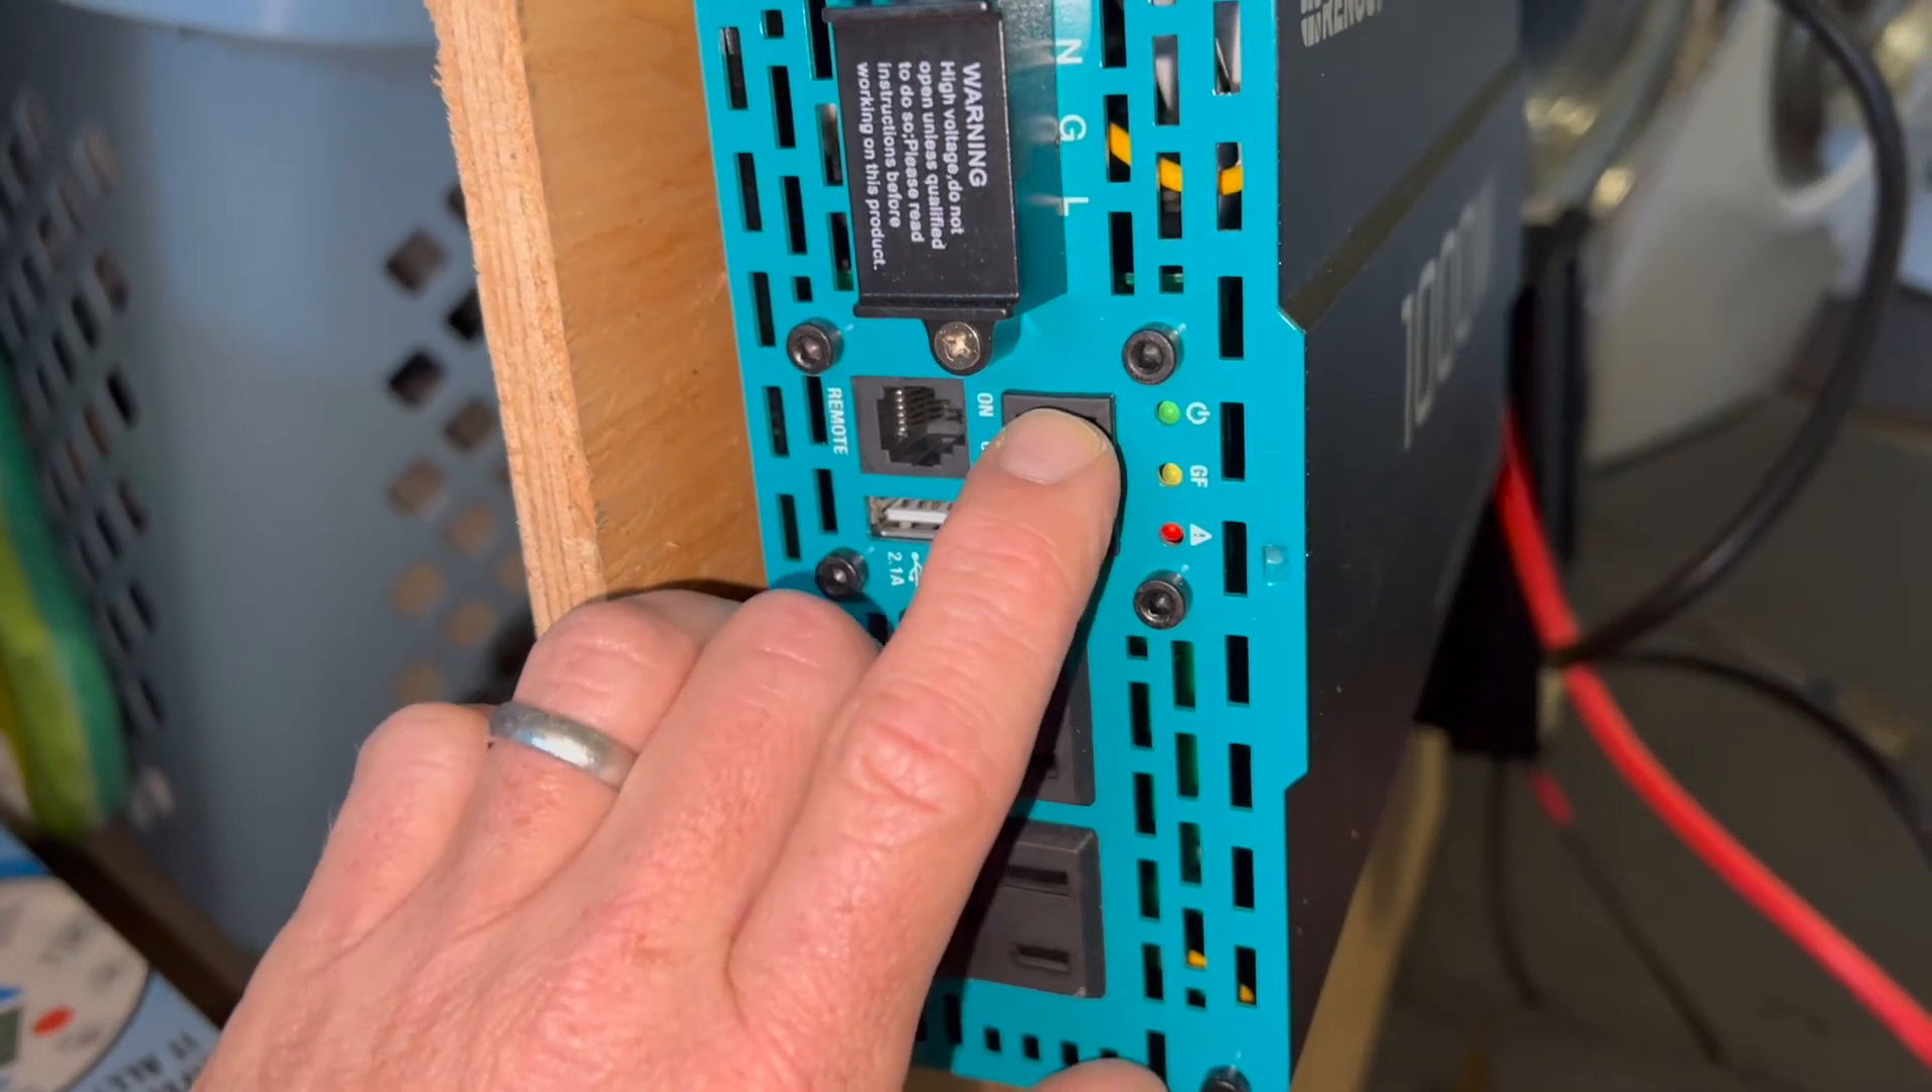I don't have the remote connected at this point.